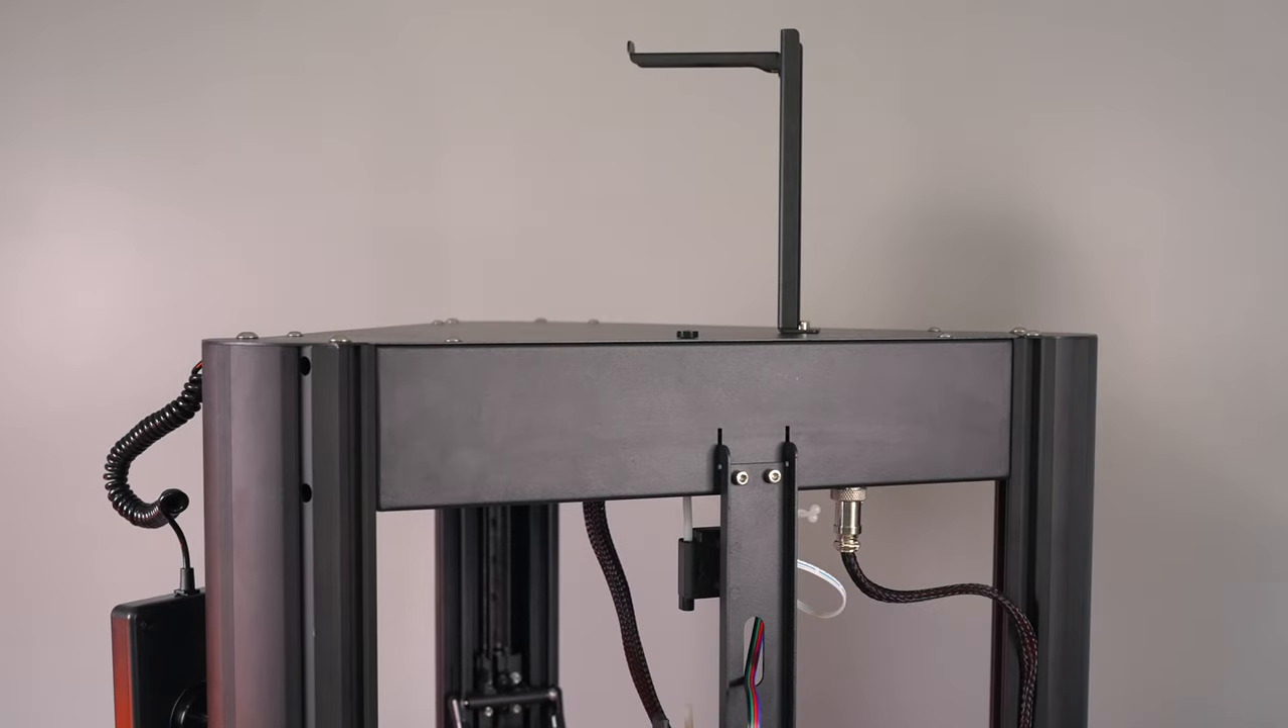And that's it. Our spool holder is on.